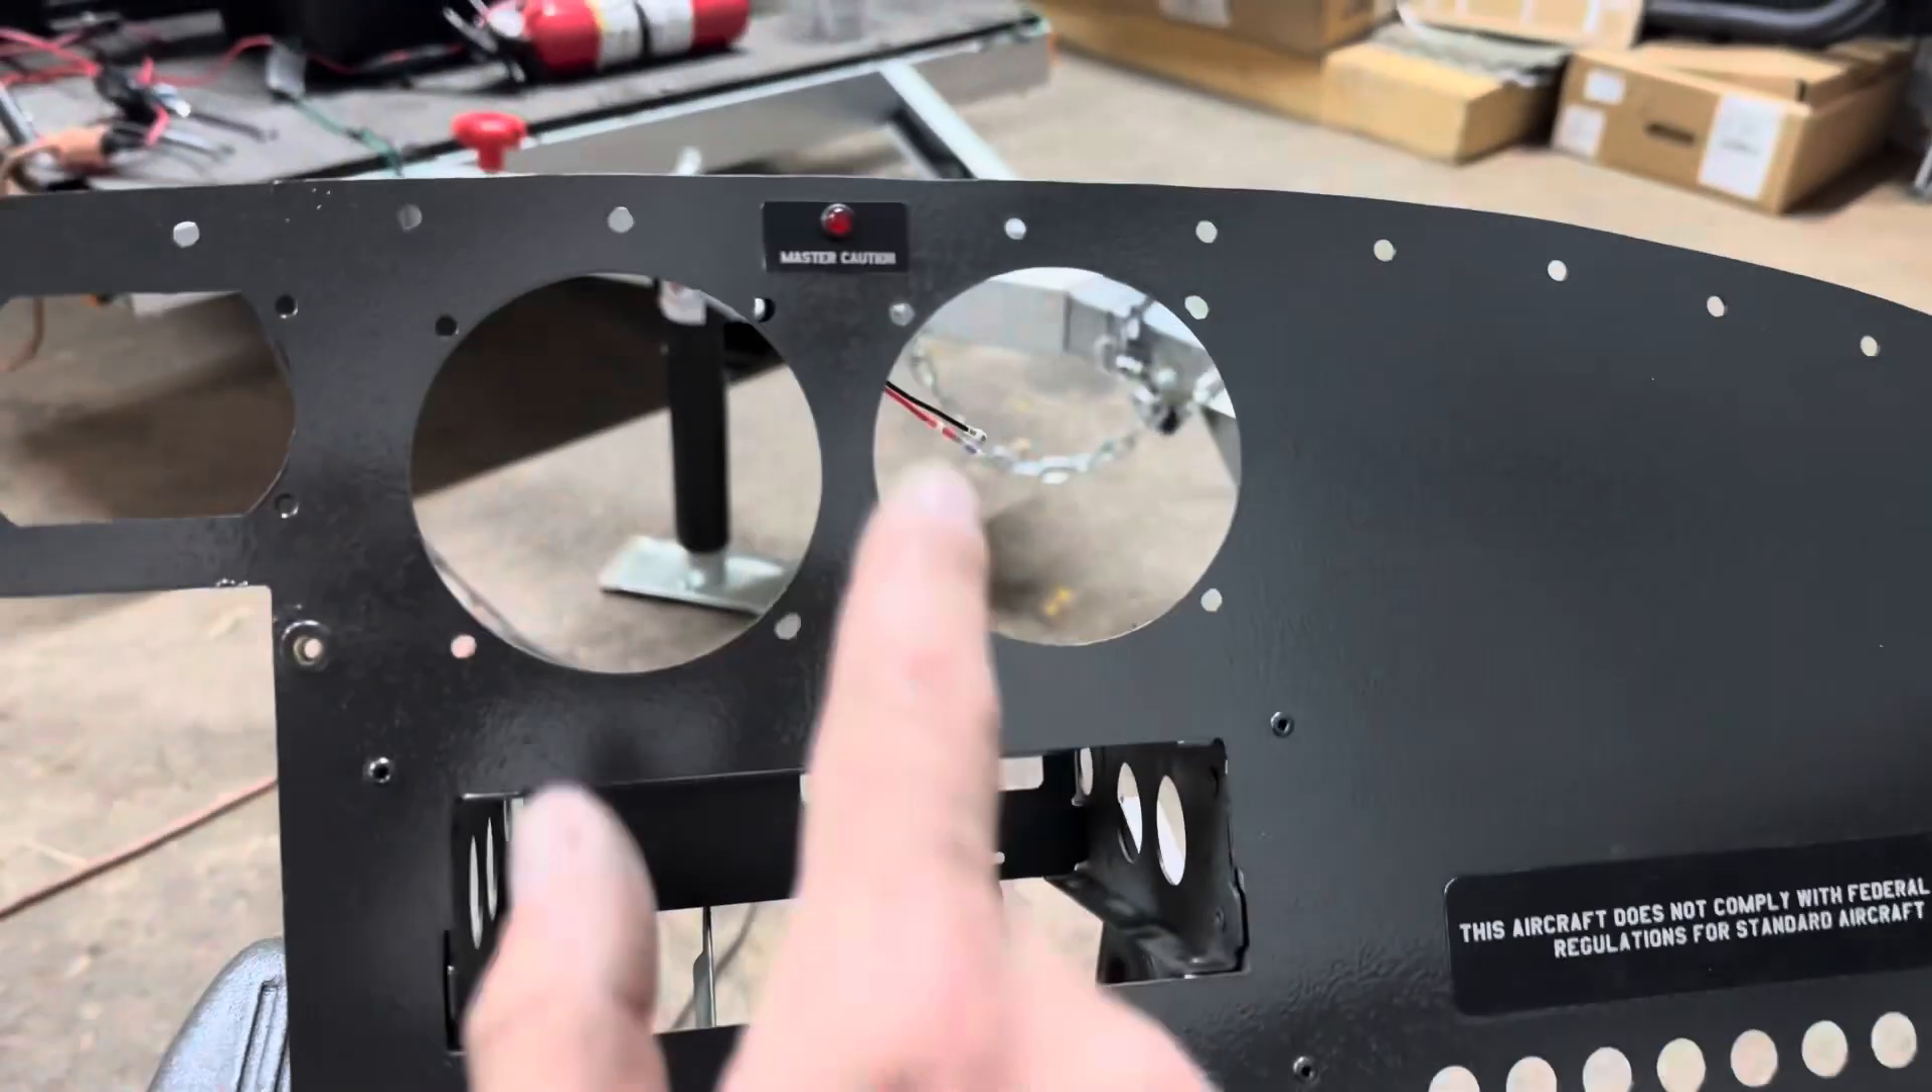I also have my warning light installed here.